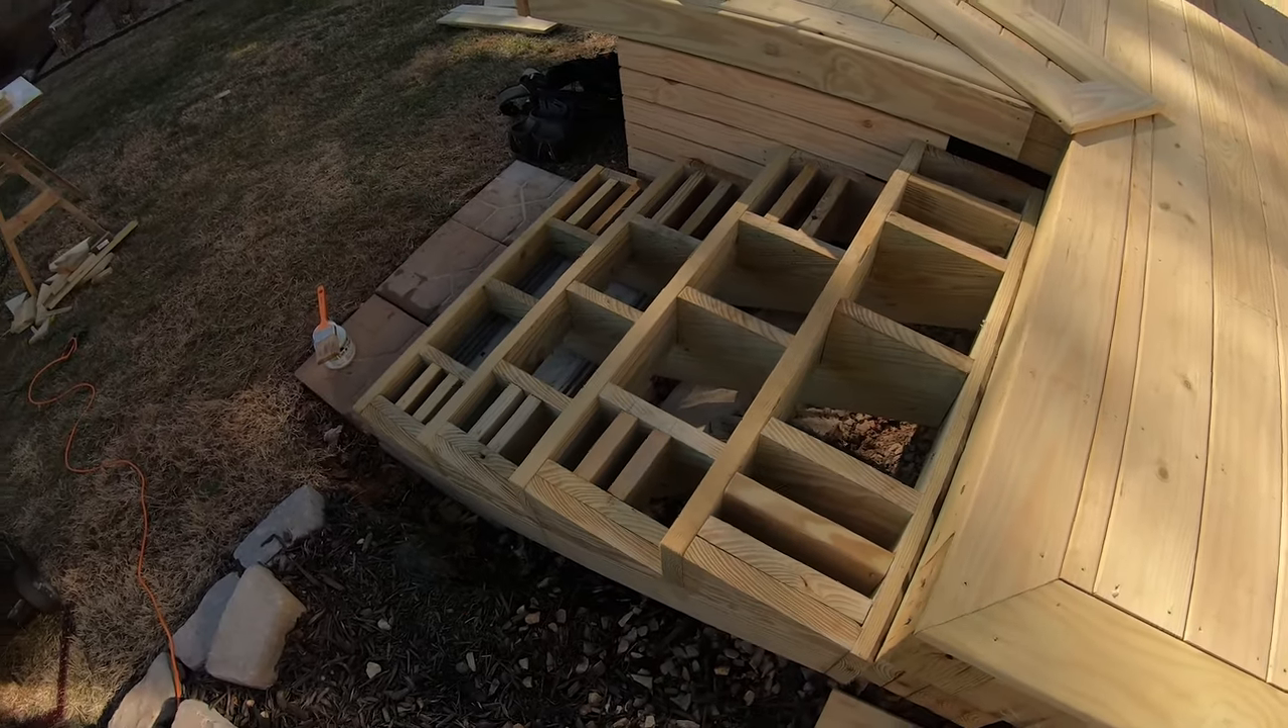All right there's all the blocking for the stairs all done that's officially all the framing i'm going to do on it.